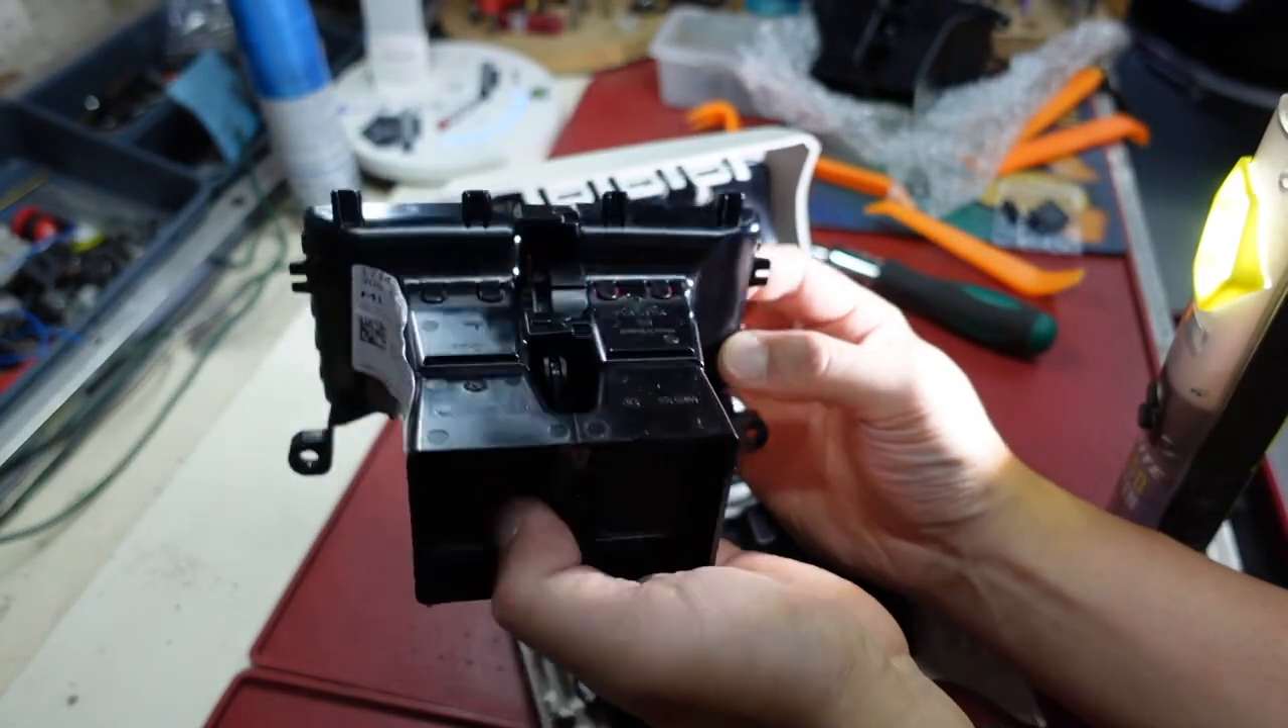So you've got the vent out two clips at the bottom levers out anchored in by these four prongs at the top.